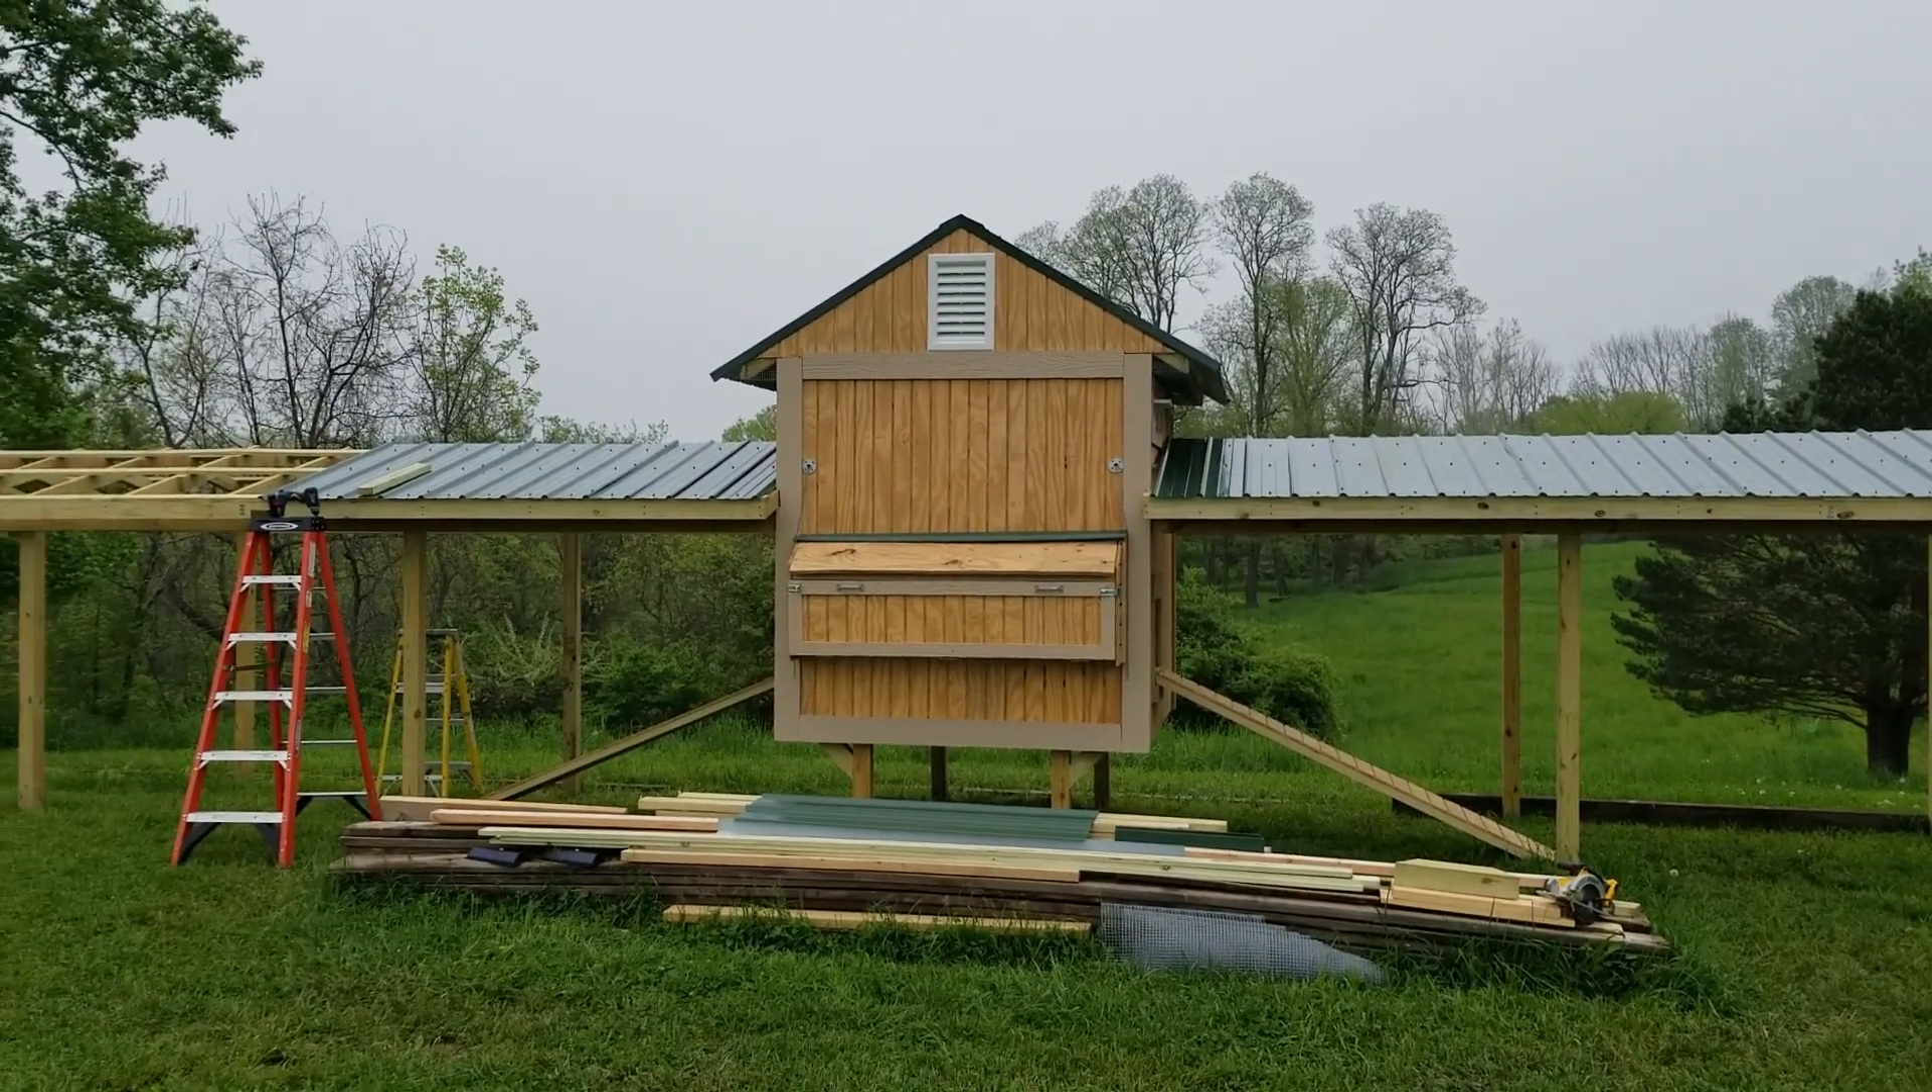I walked out of the house without my camera this morning, but we started putting the roof up over top of the run areas here on the front side.